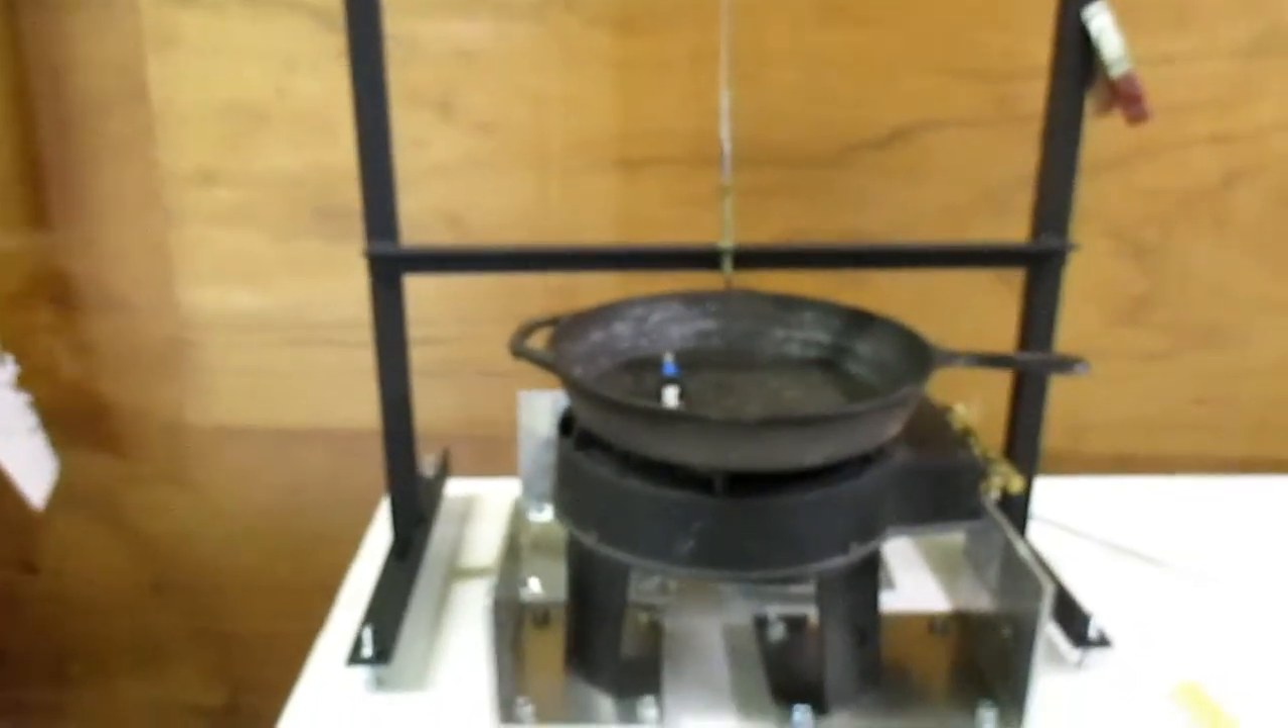And I did get a chance to get the get the rest of the unit made up and now you can see I got the stand made up with my burner on it.